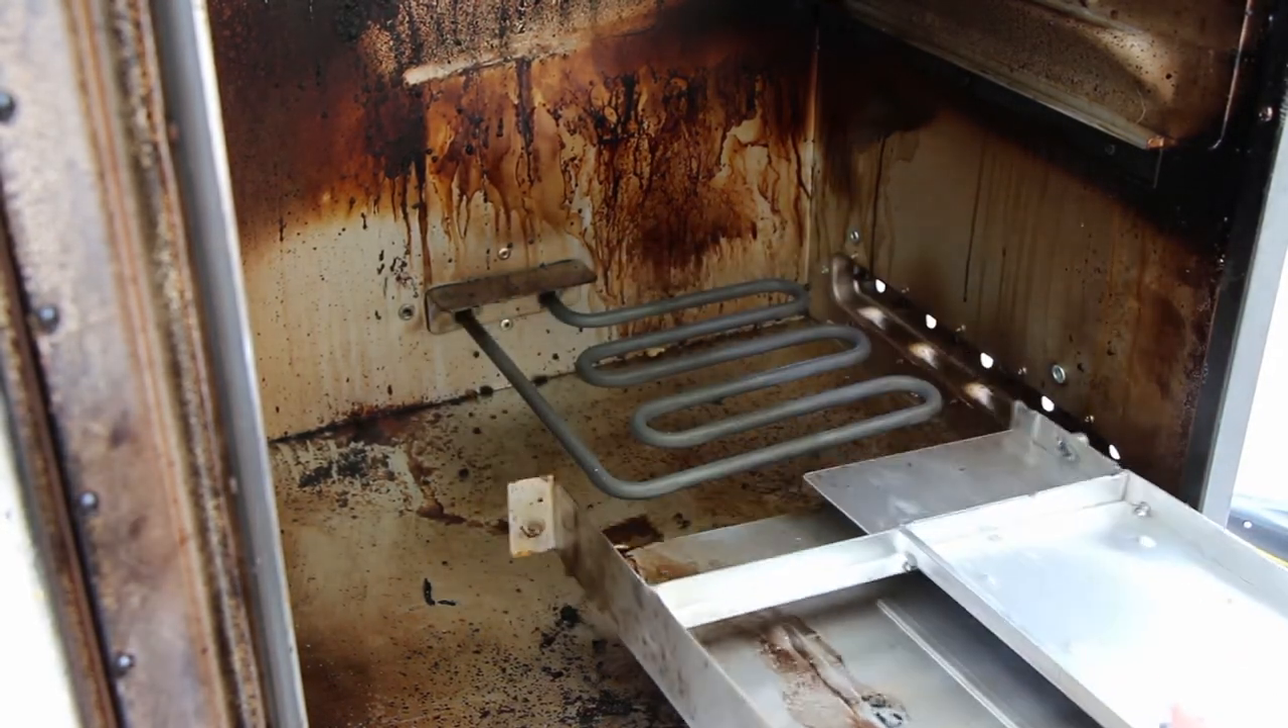Okay, so we've exposed the heating element.